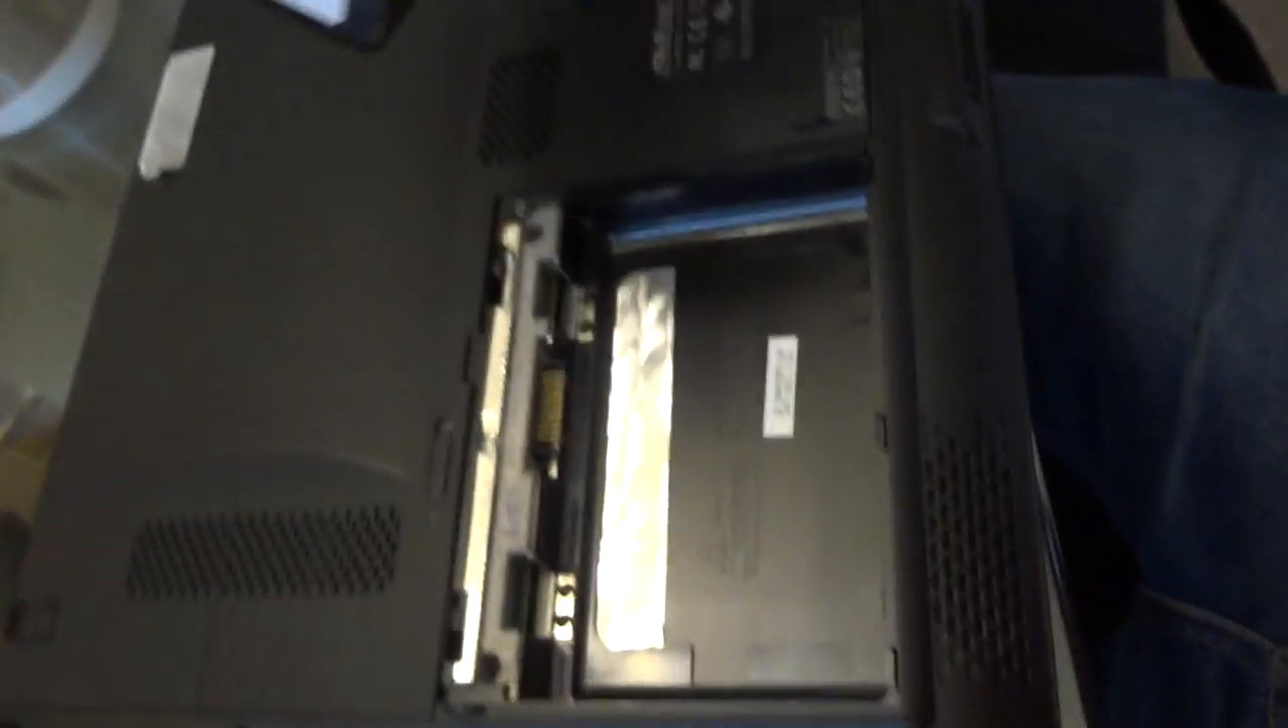So everything's put back. Except for the battery.